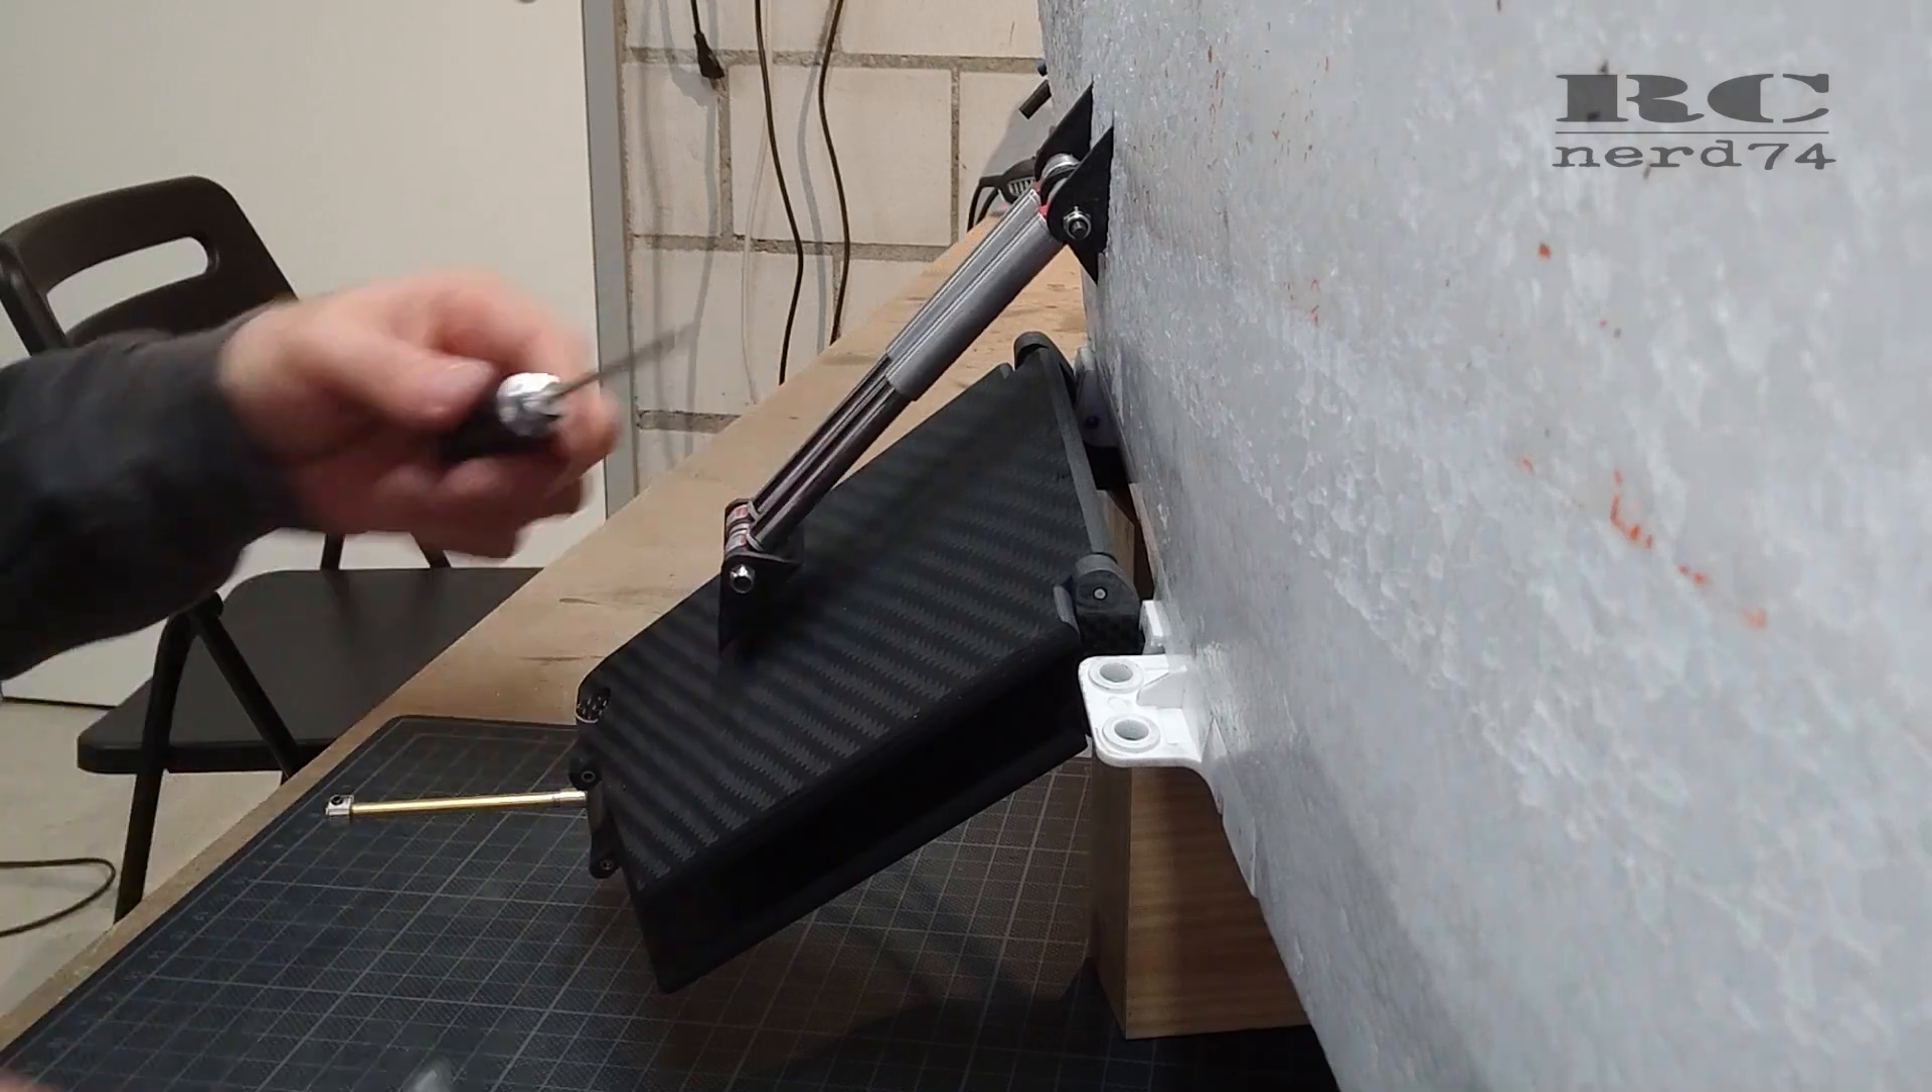So I installed the mounts on shocks and checked the position.